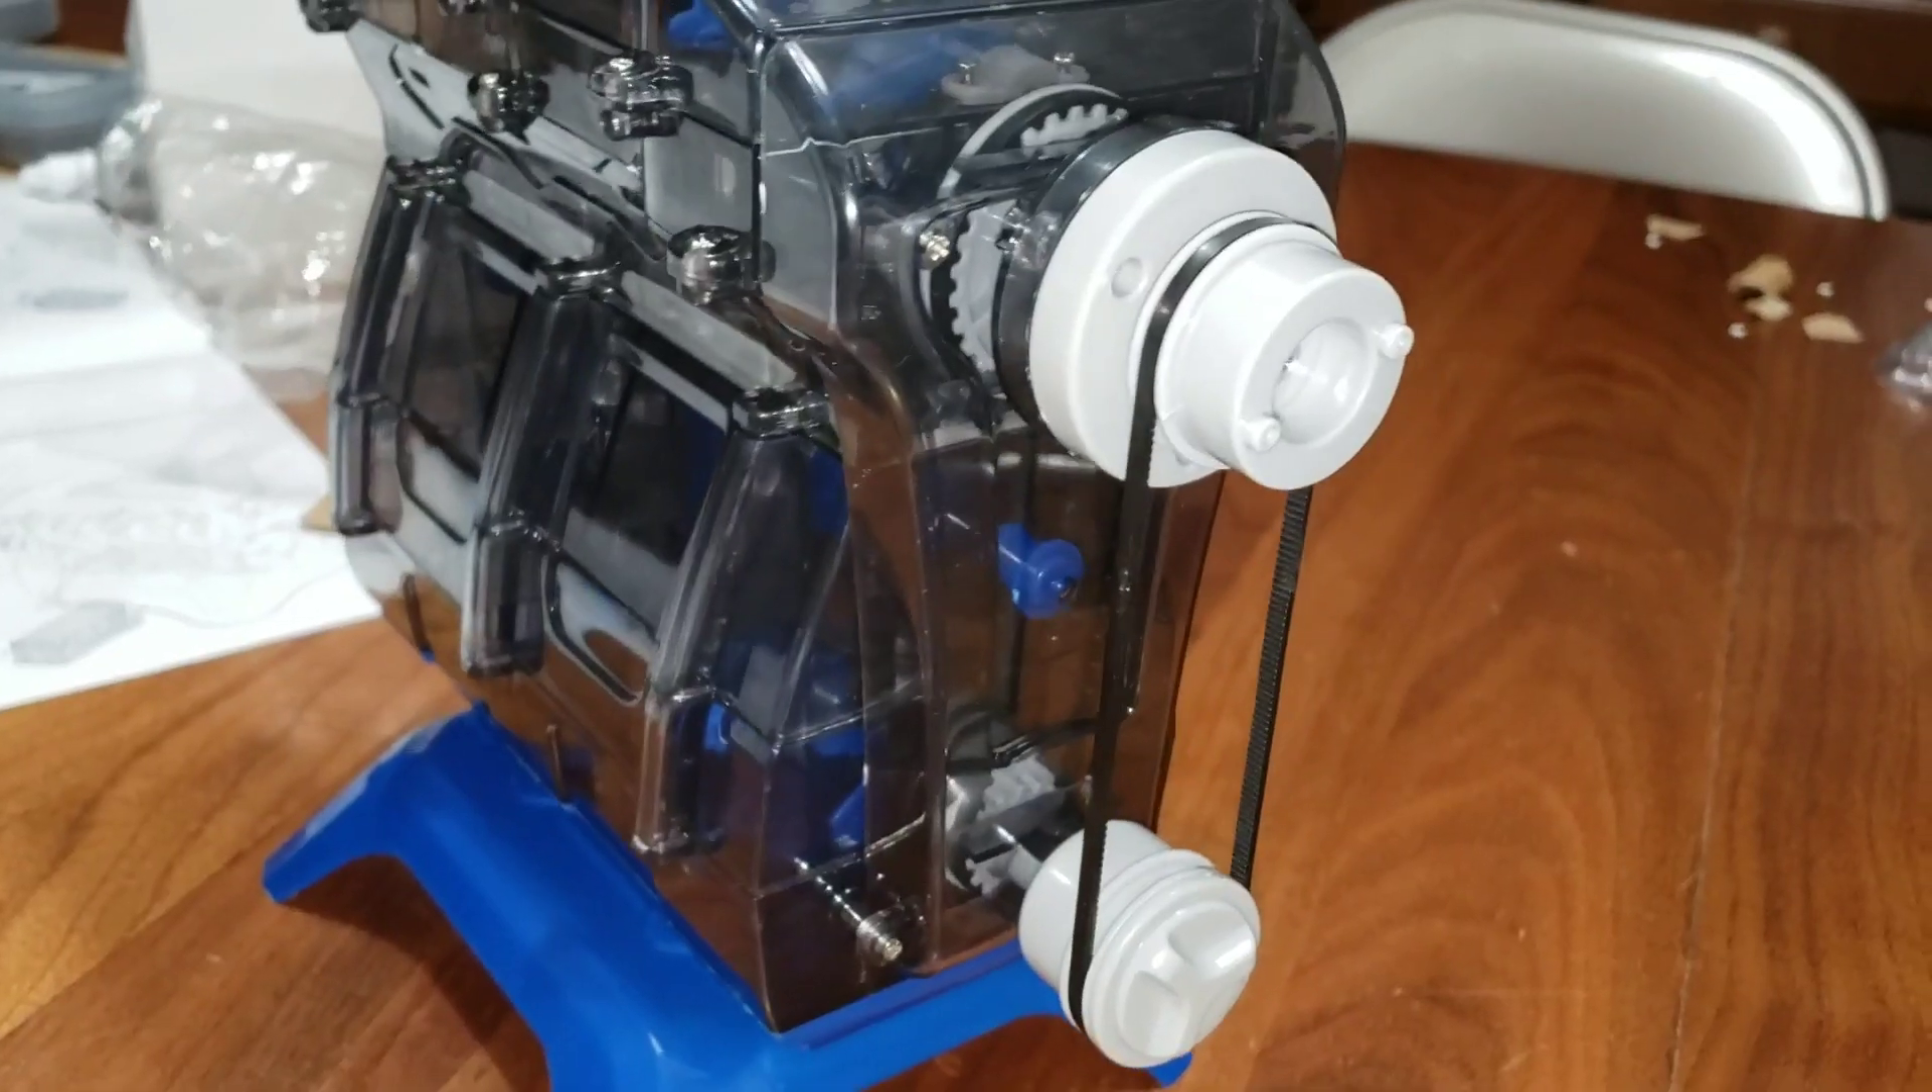We've got our fan belt installed and now we have to get the fan installed.